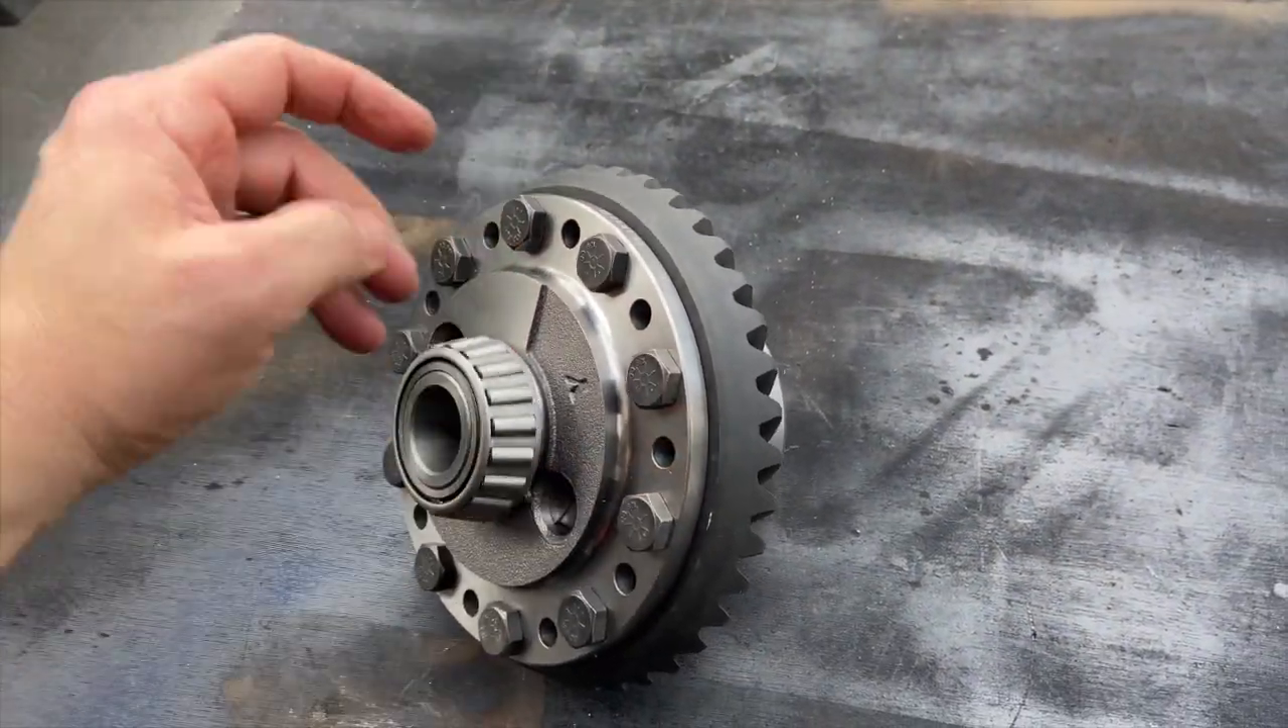So with that you've got yourself a carrier unit assembled and ready to install in your jeep.